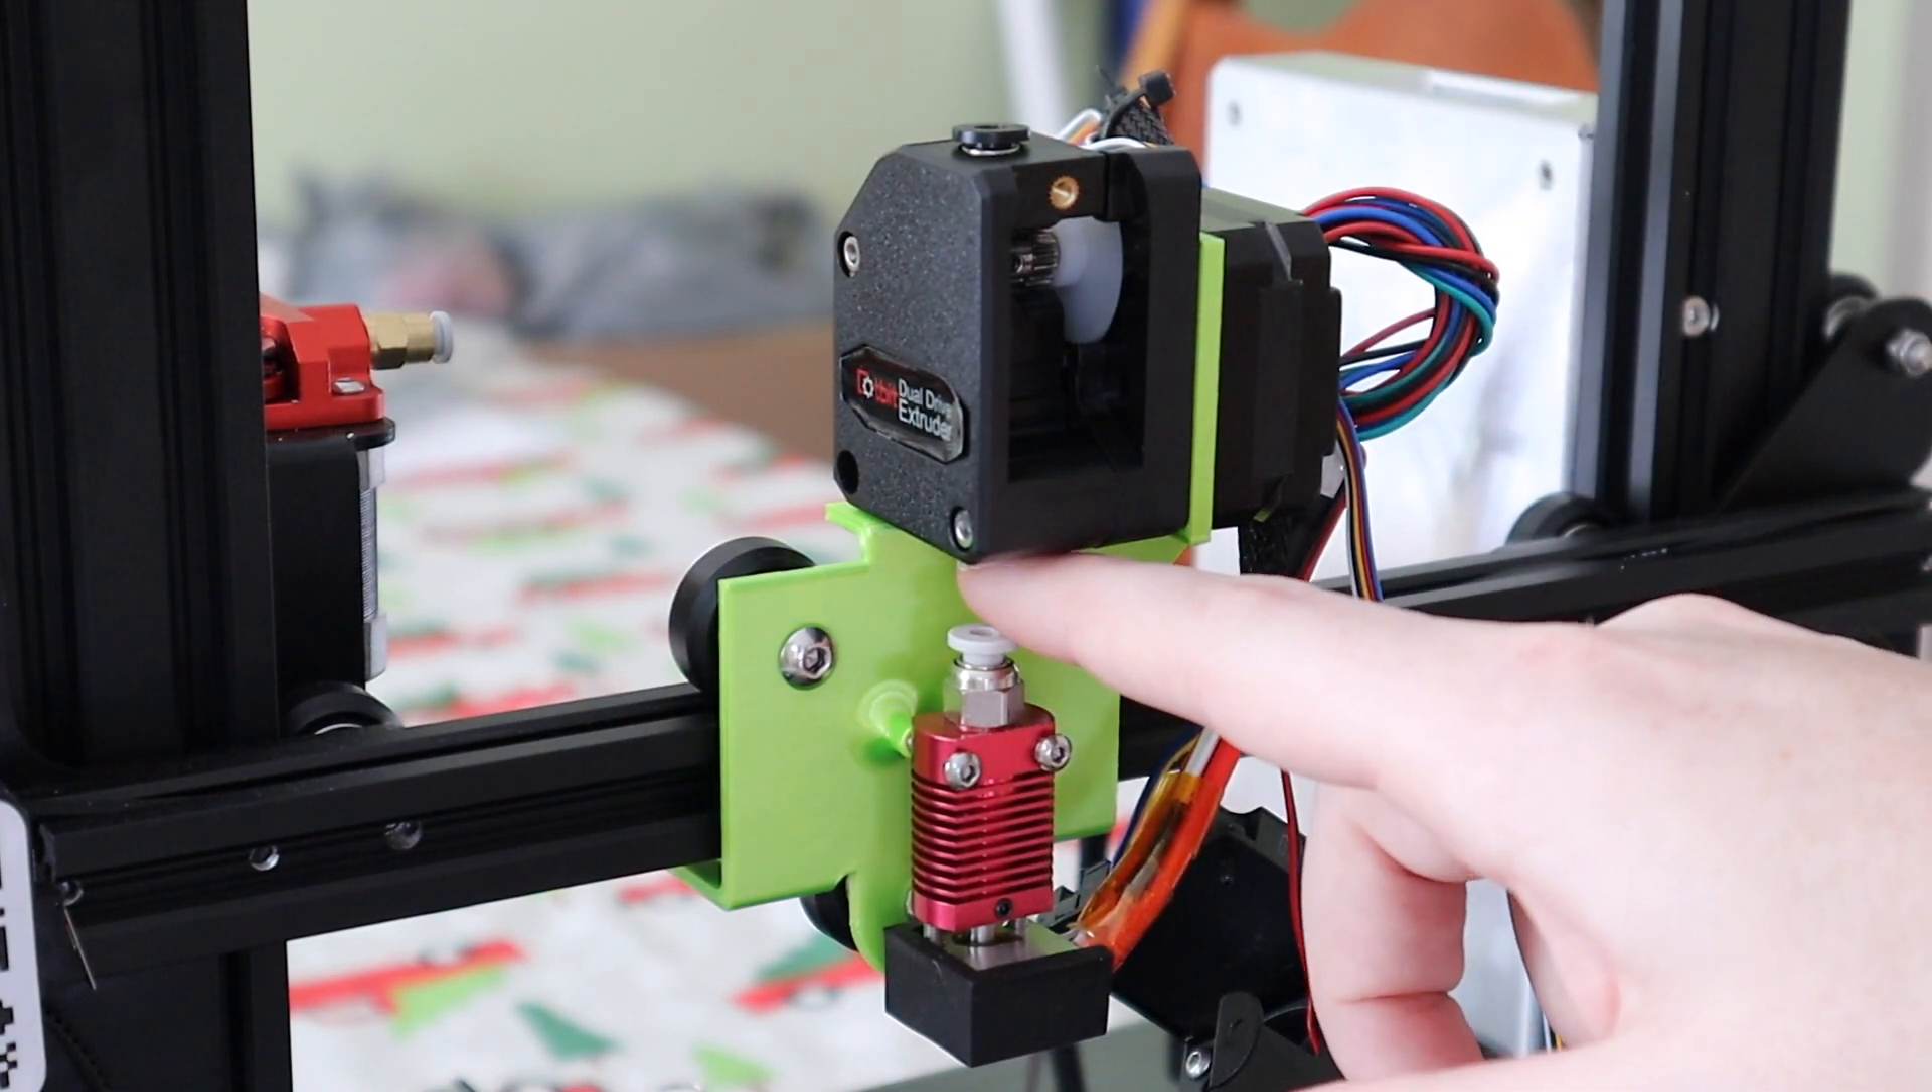We have the extruder and the extruder motor now mounted.